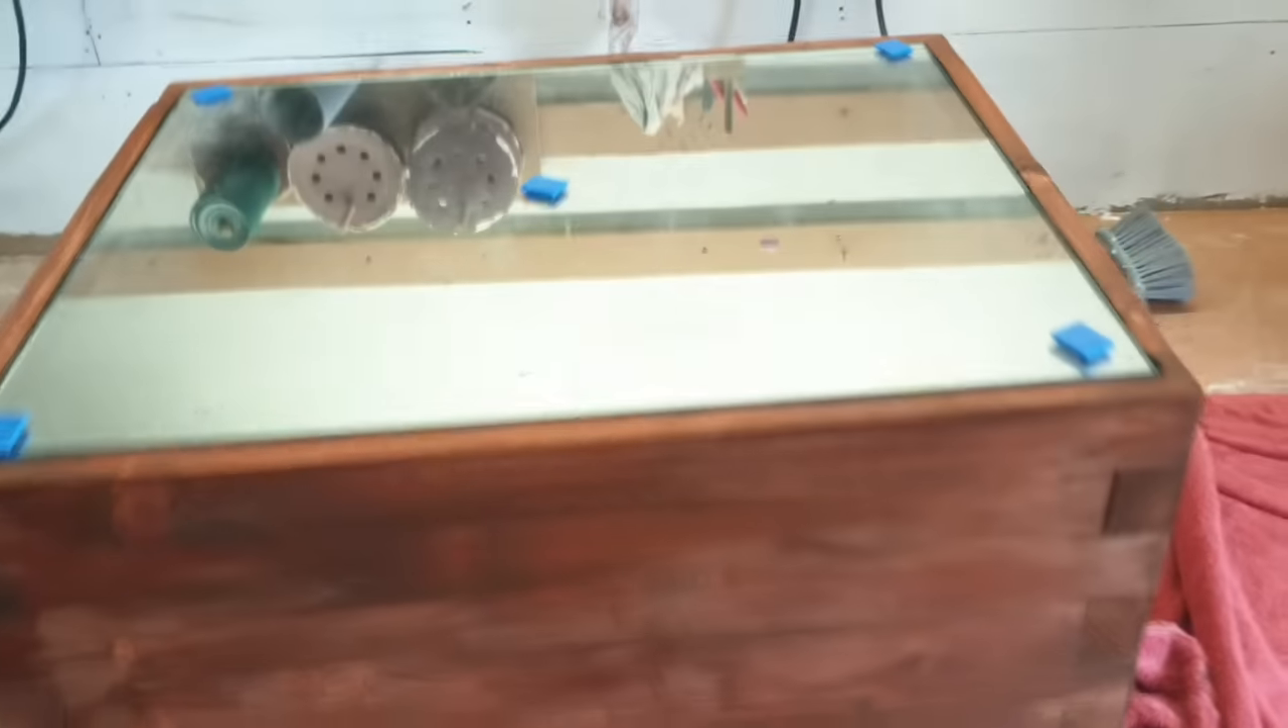You've got the glass now on top.